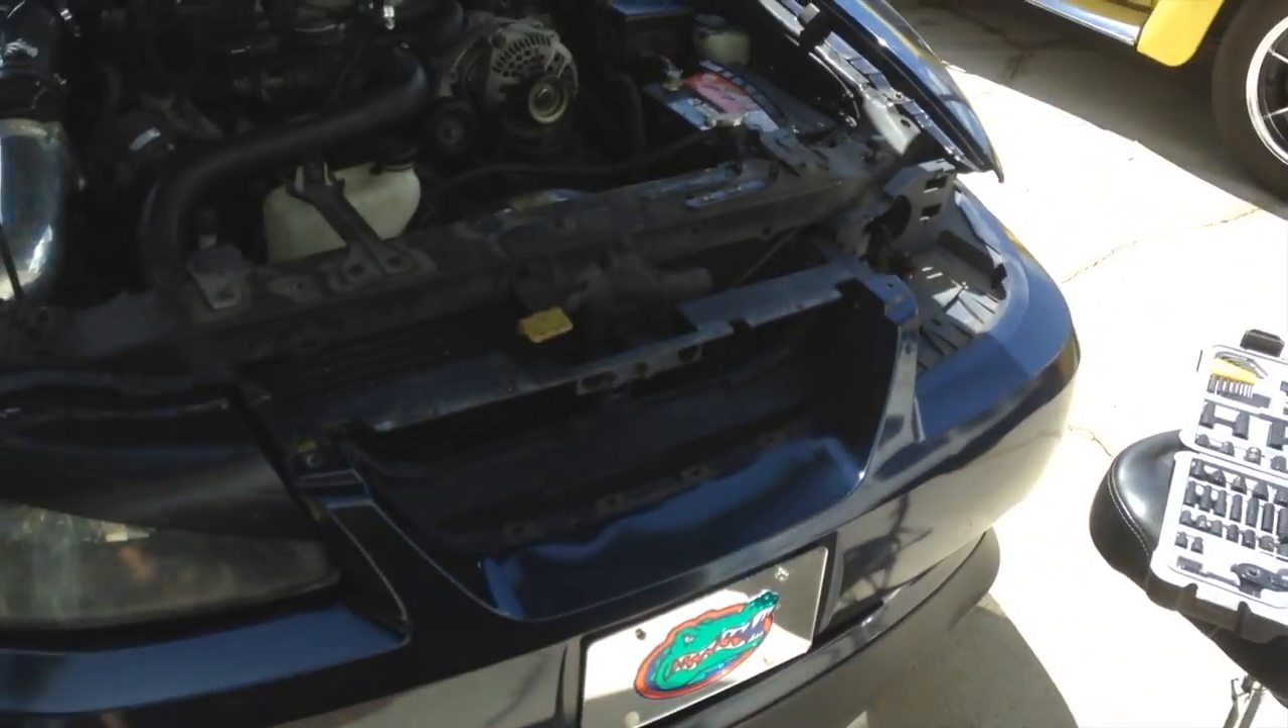So just got the grill off as you can see.